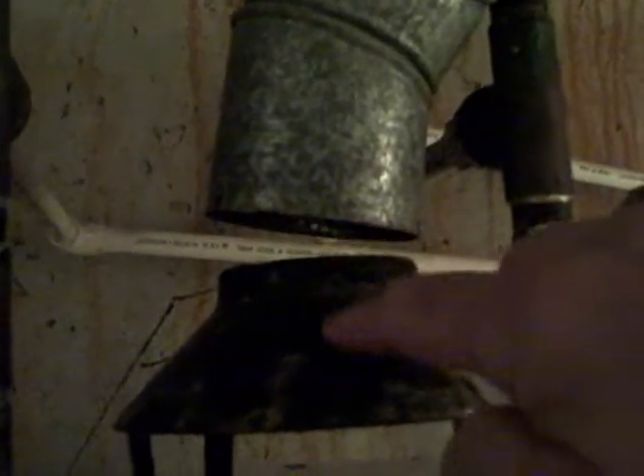Here's the top portion of the water heater where the combustion gas is coming out and what happens is the flue is not connected to the water heater.